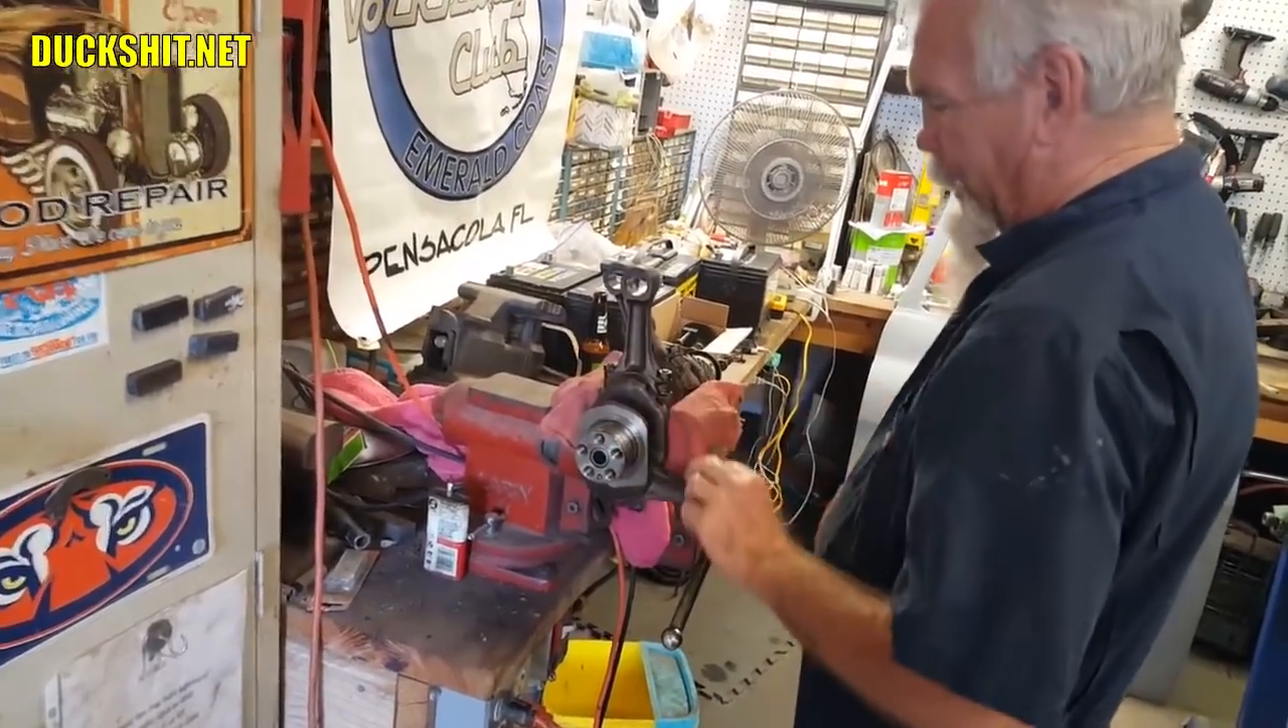I'm securing it right here but I'm still going to have to get these connecting rods off so I've got access to them.